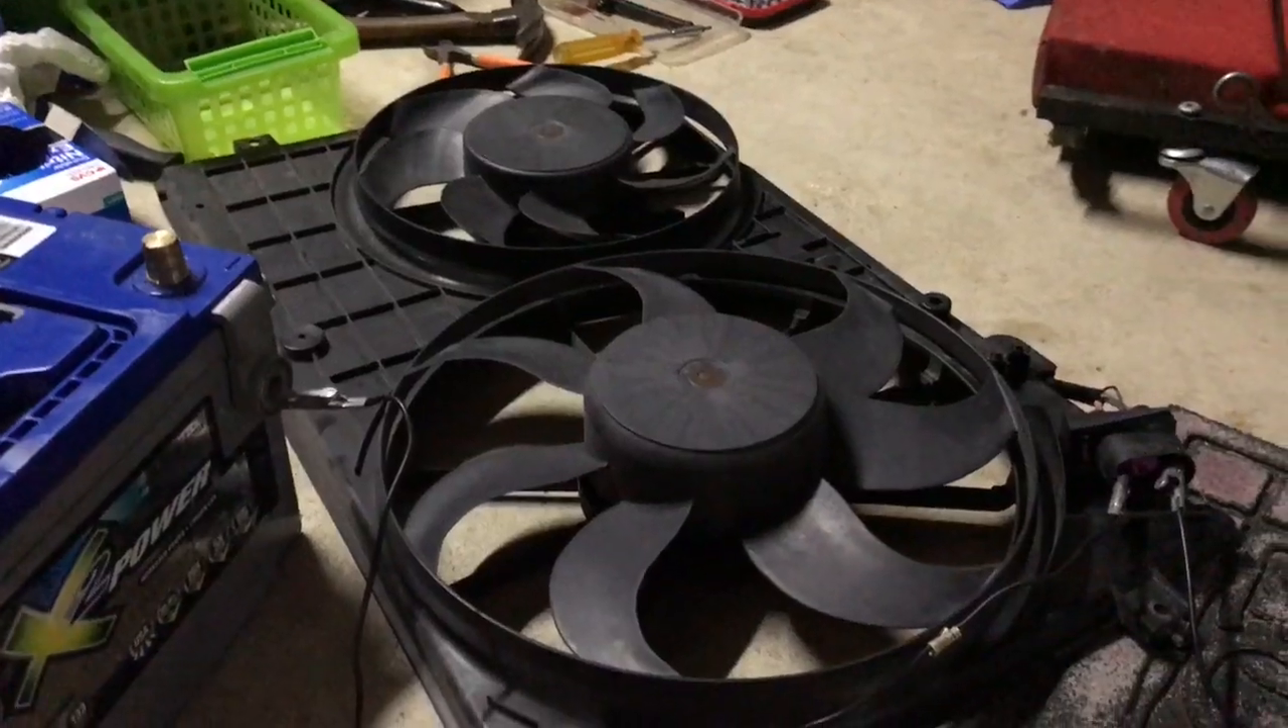I have a 08 Jetta 2 .5 liter and so what I have here is I have the fan assembly out.